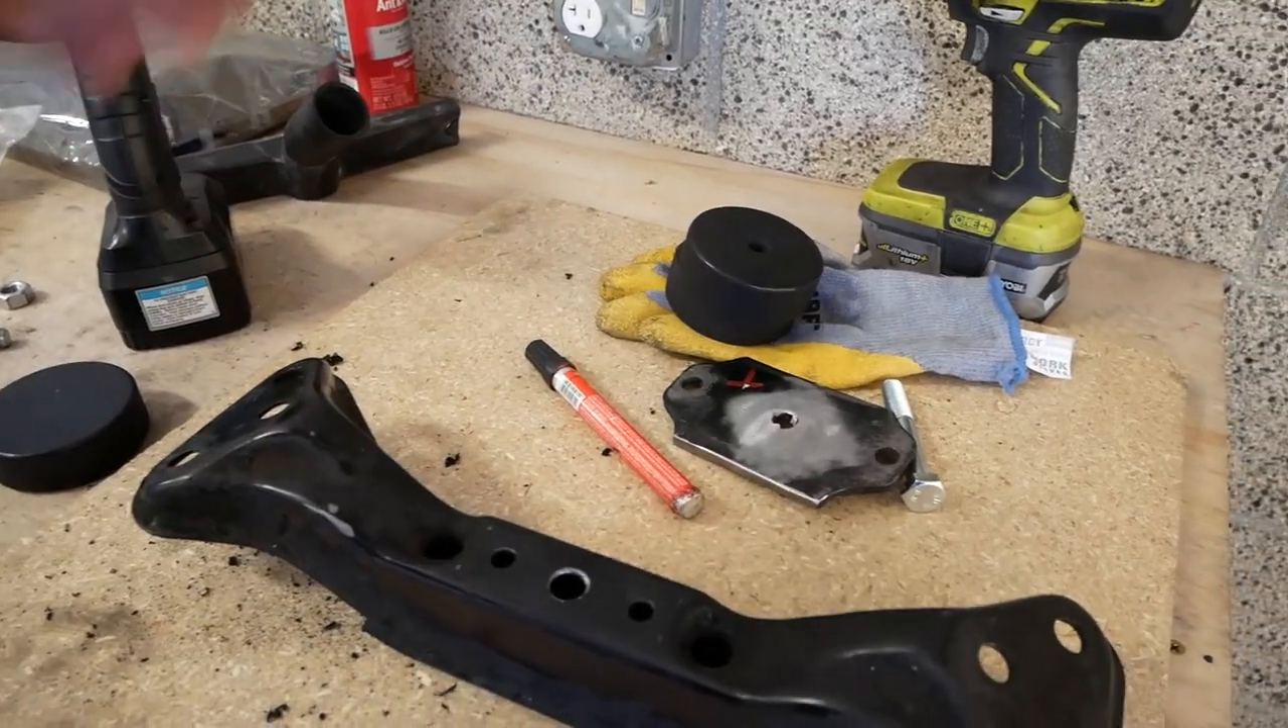So here I am with the transmission mount taken apart for Edie's Z32 with the VH45 in it.